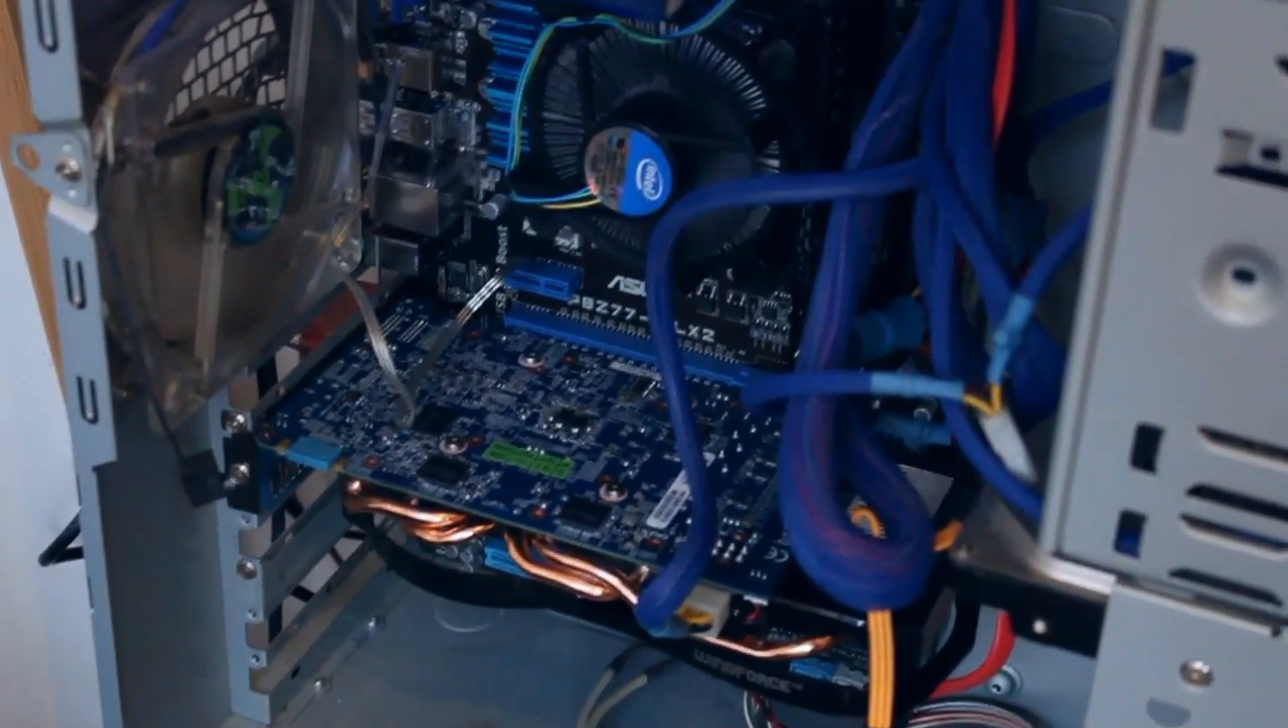It's quite messy. I haven't tied any of the cables back.